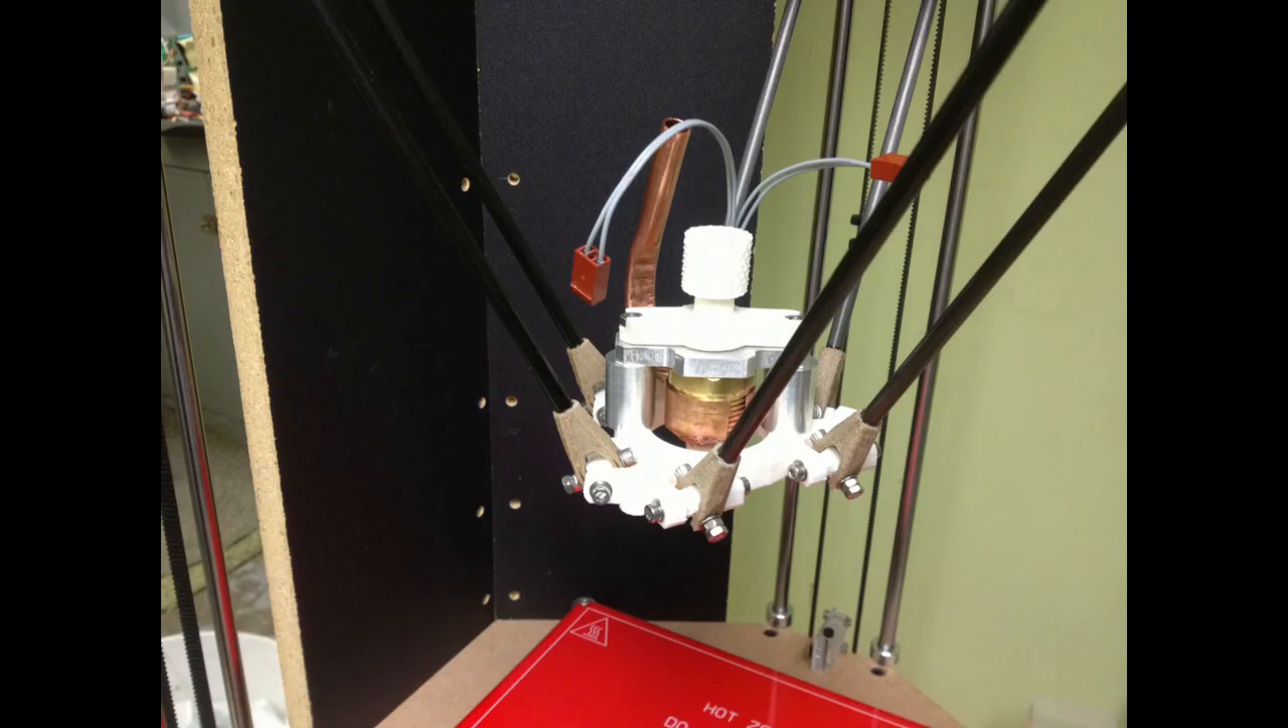So, there's the hot end mounted.